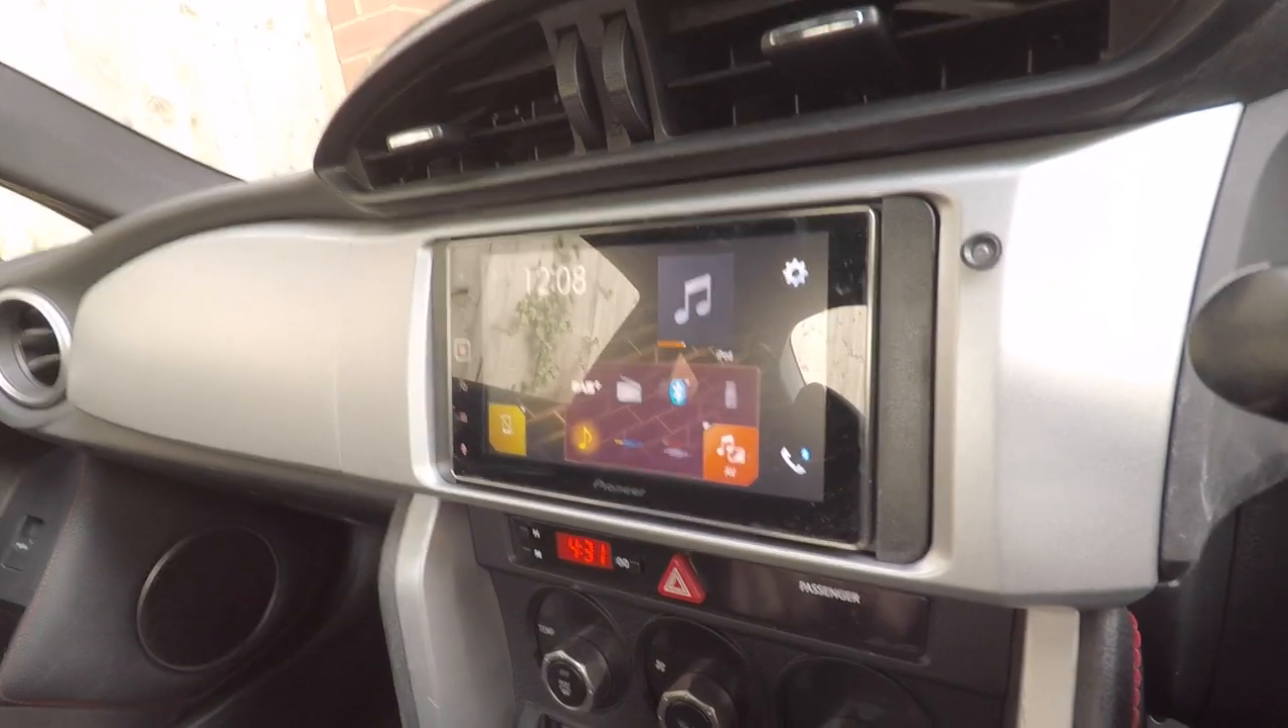Okay, so you can see the head unit's now in. All working and fully installed.